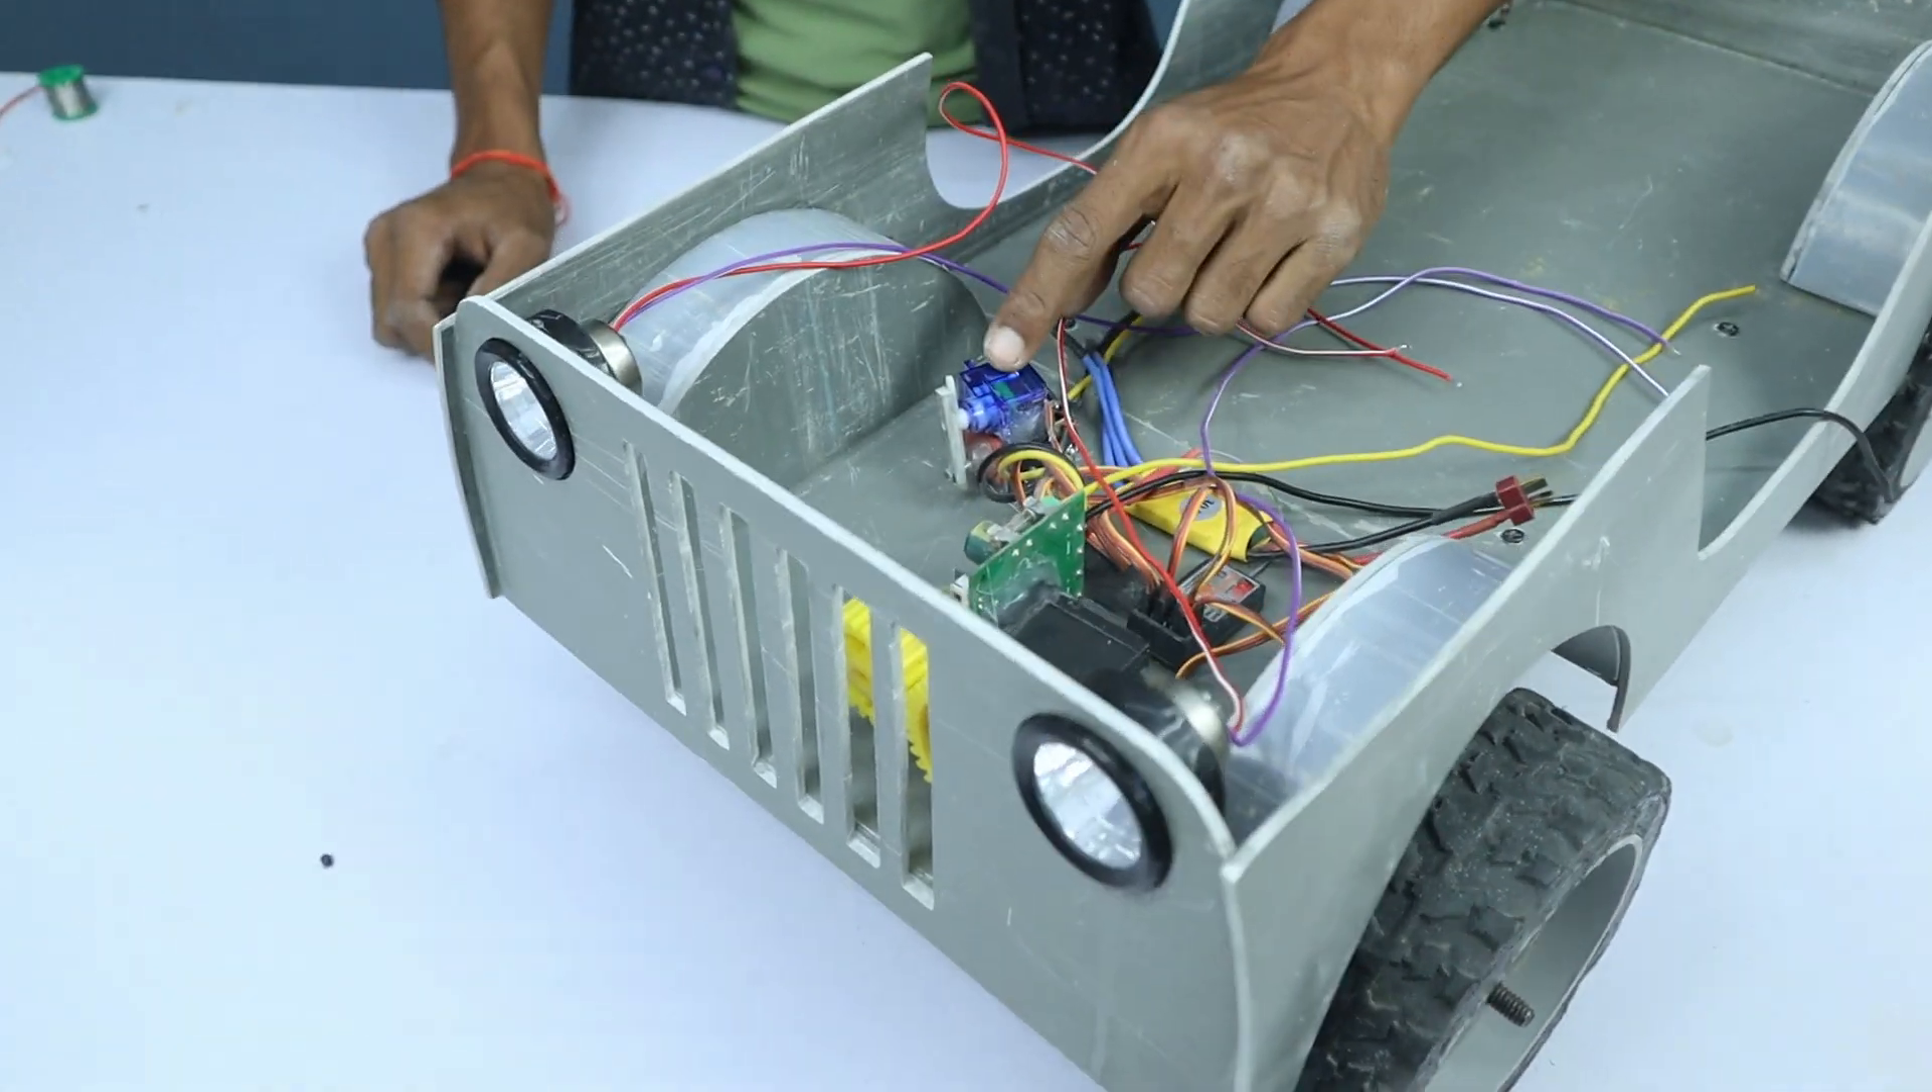मैं दोनो लाइट को fix करके चिपका लिया हूँ।